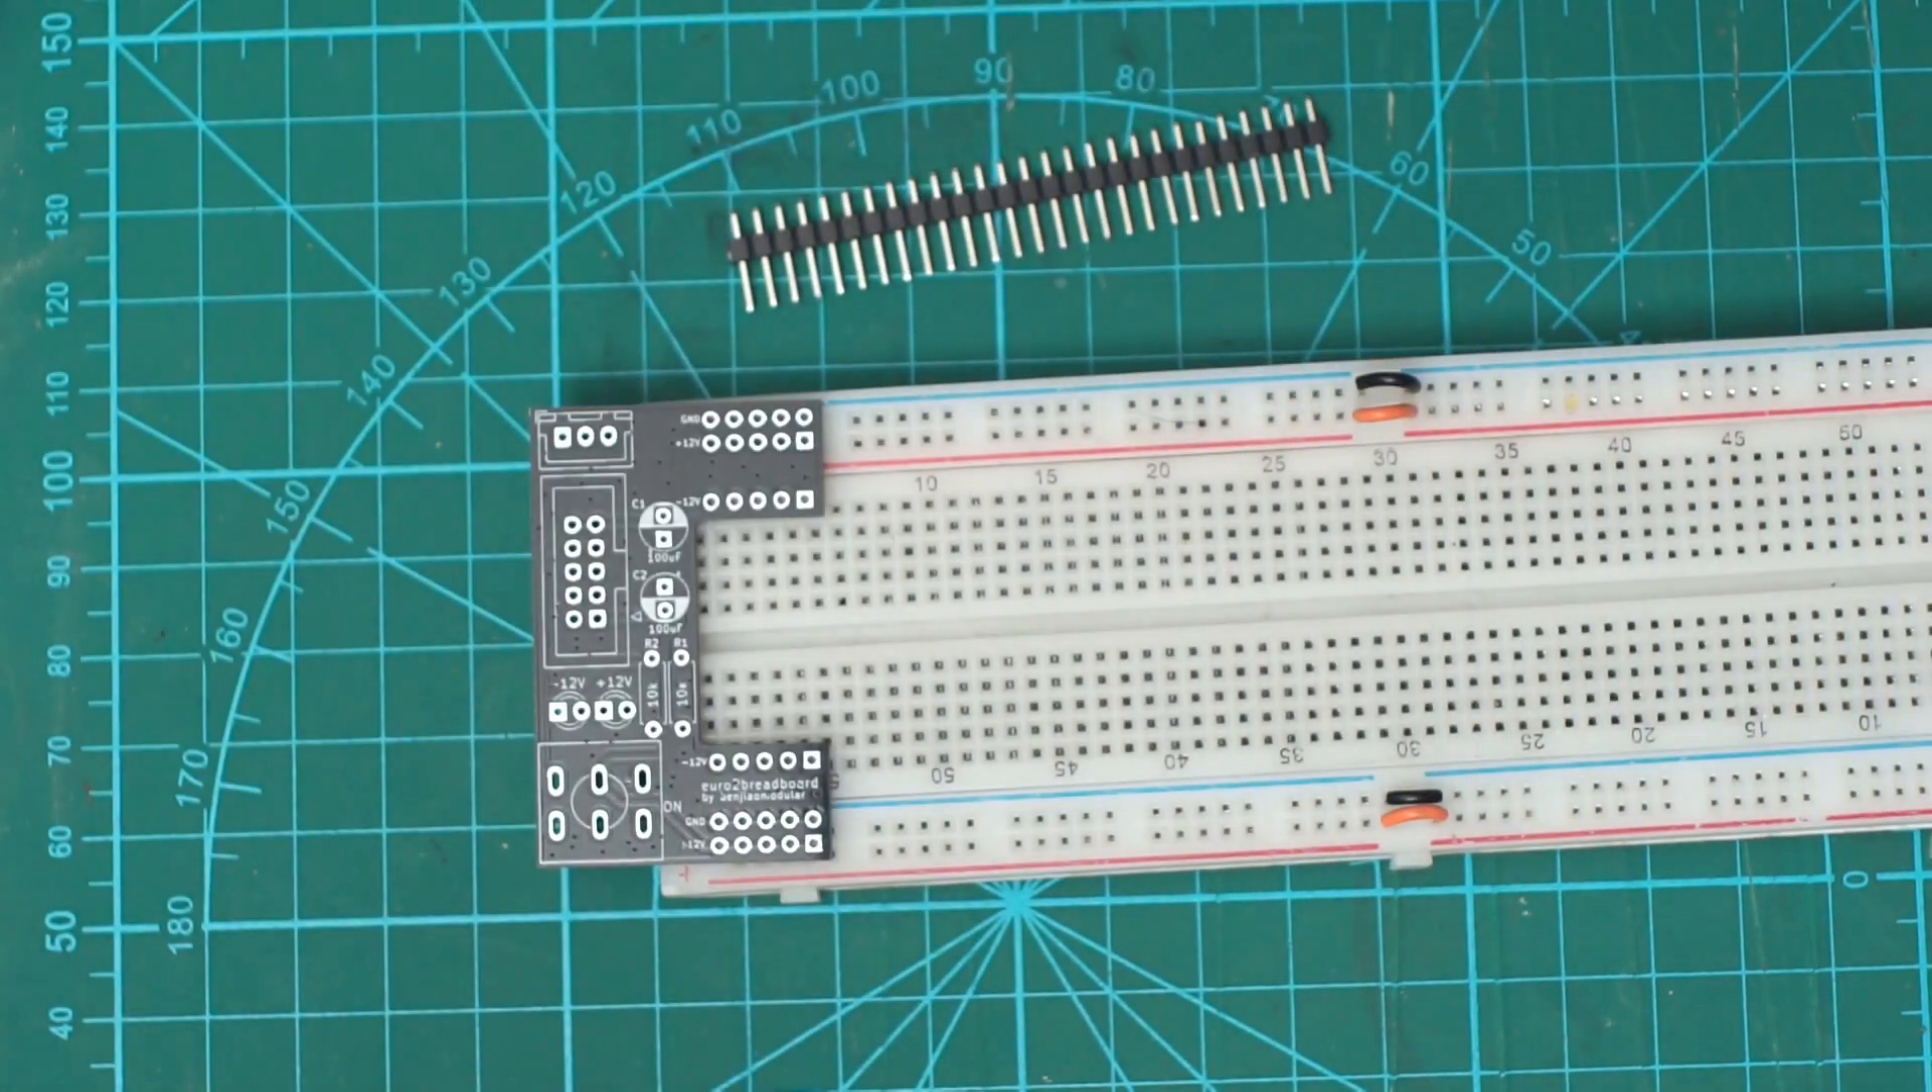I messed up the dimensions for this version of the PCB. It's slightly narrower than the breadboard.